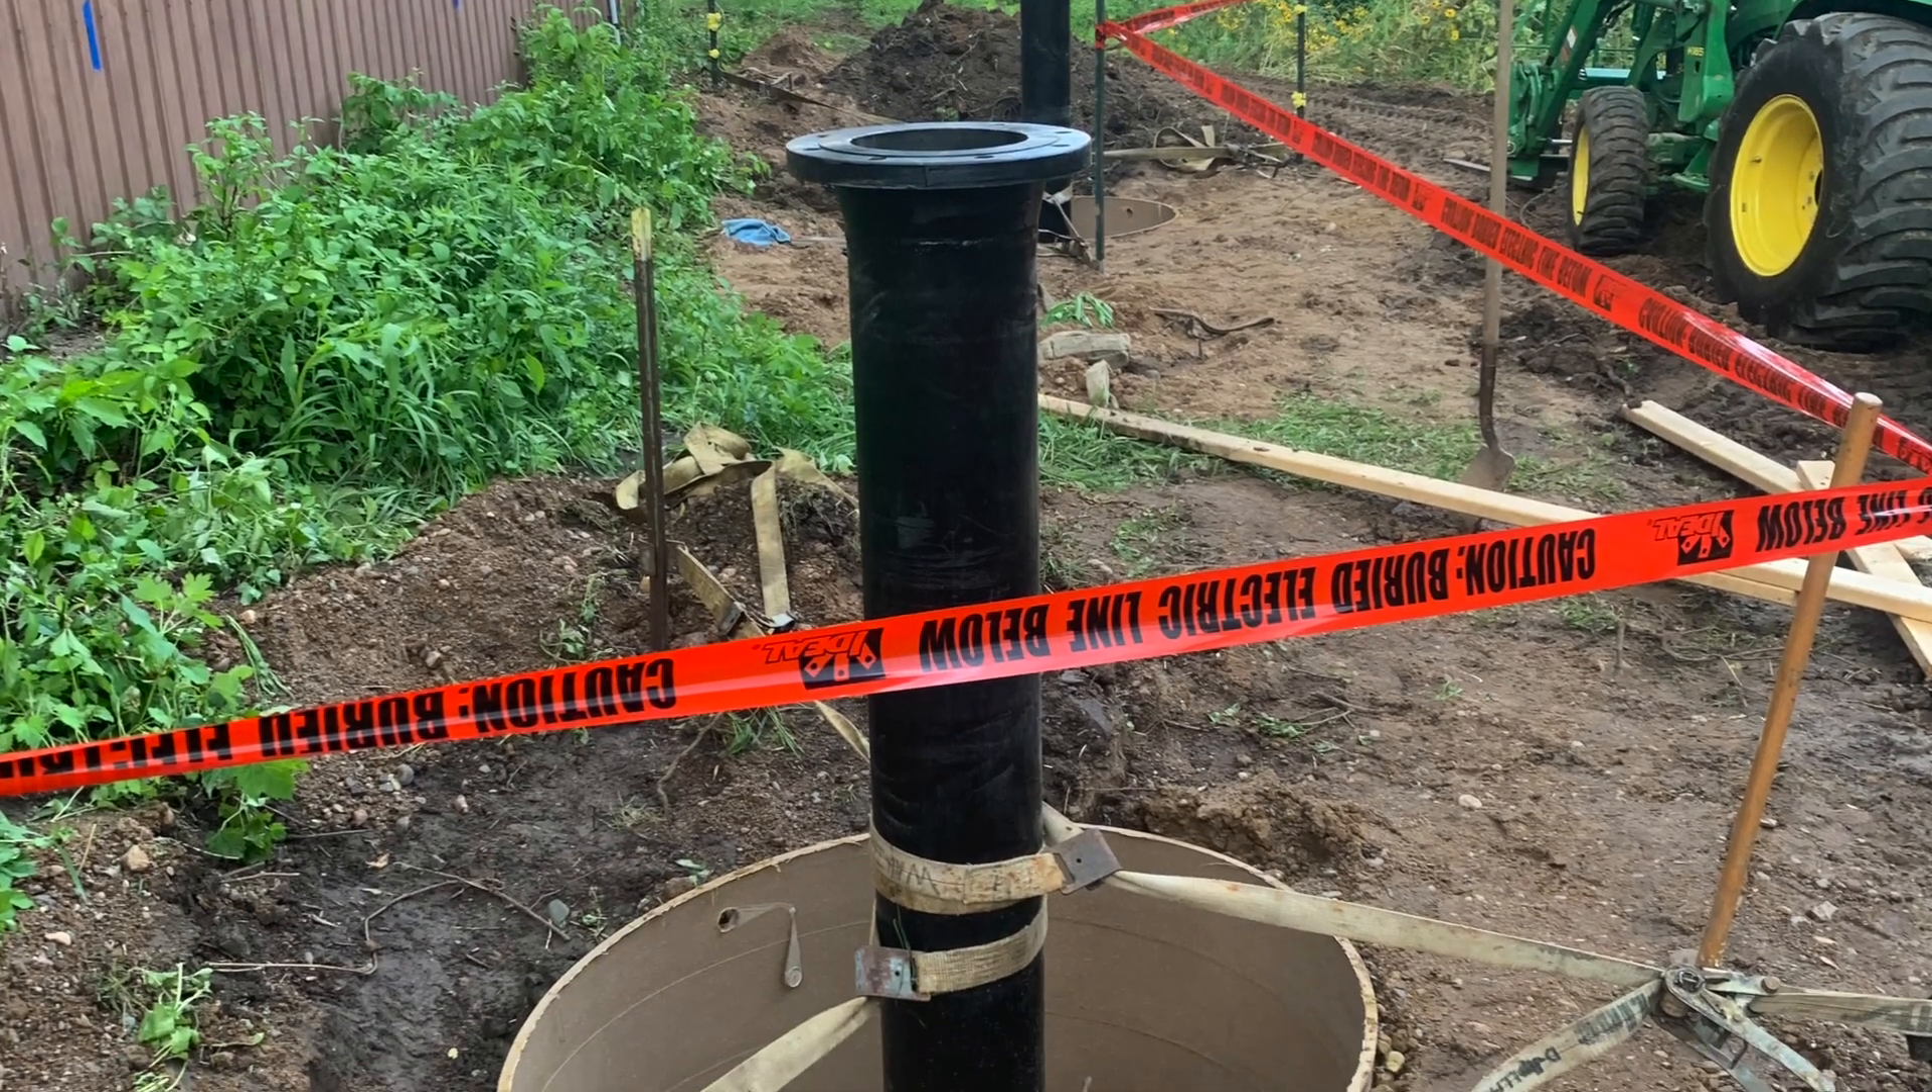Here we have the 8-inch pipe set in the proper place and it is ready for concrete.